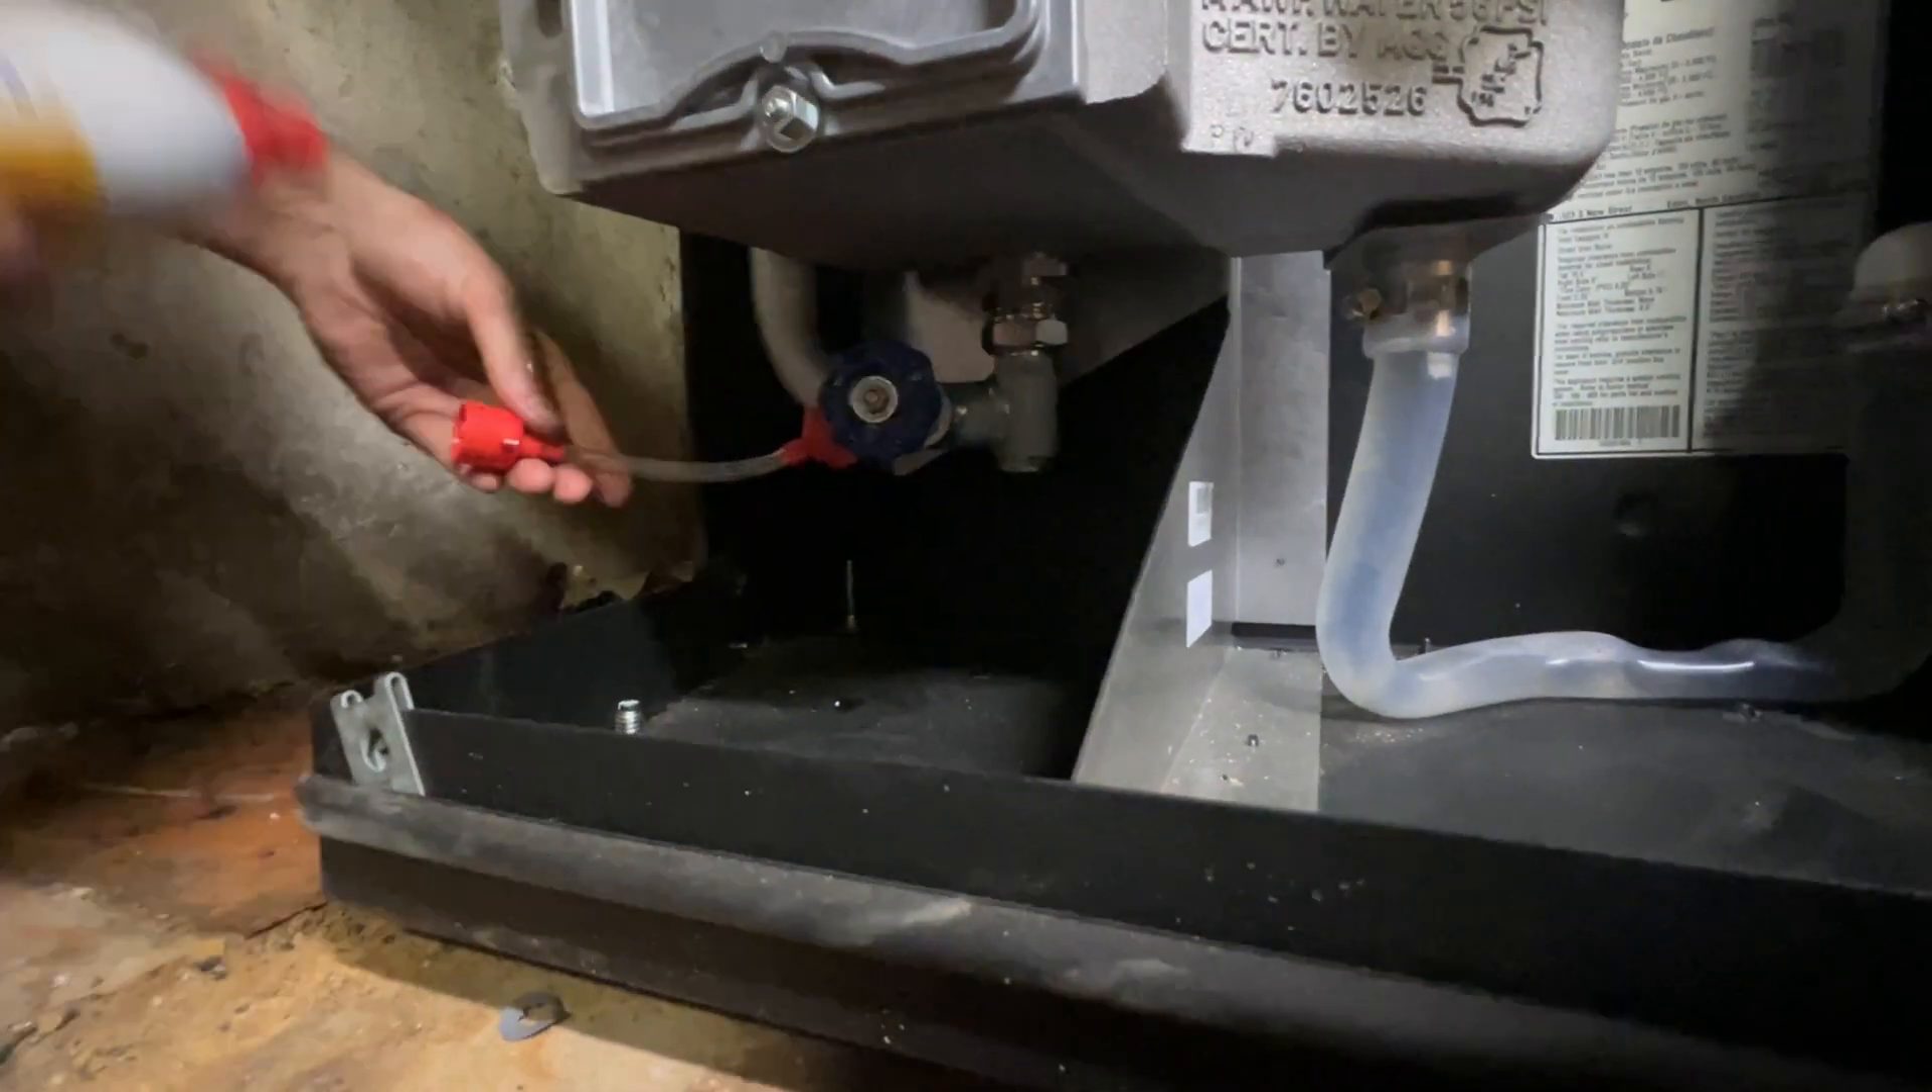I got the adapter hooked up to the boiler drain.